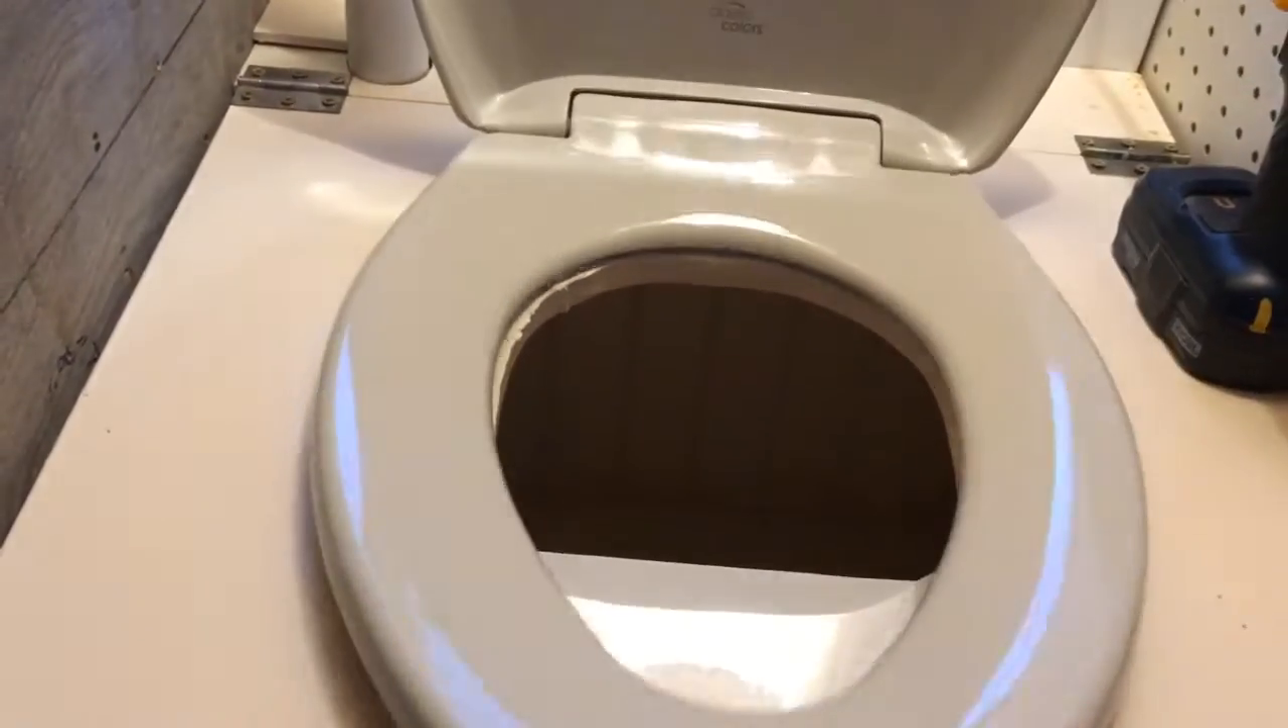So, technically, the toilet seat is now in. This is the slow closing cover, so nothing snaps down the middle of the night.